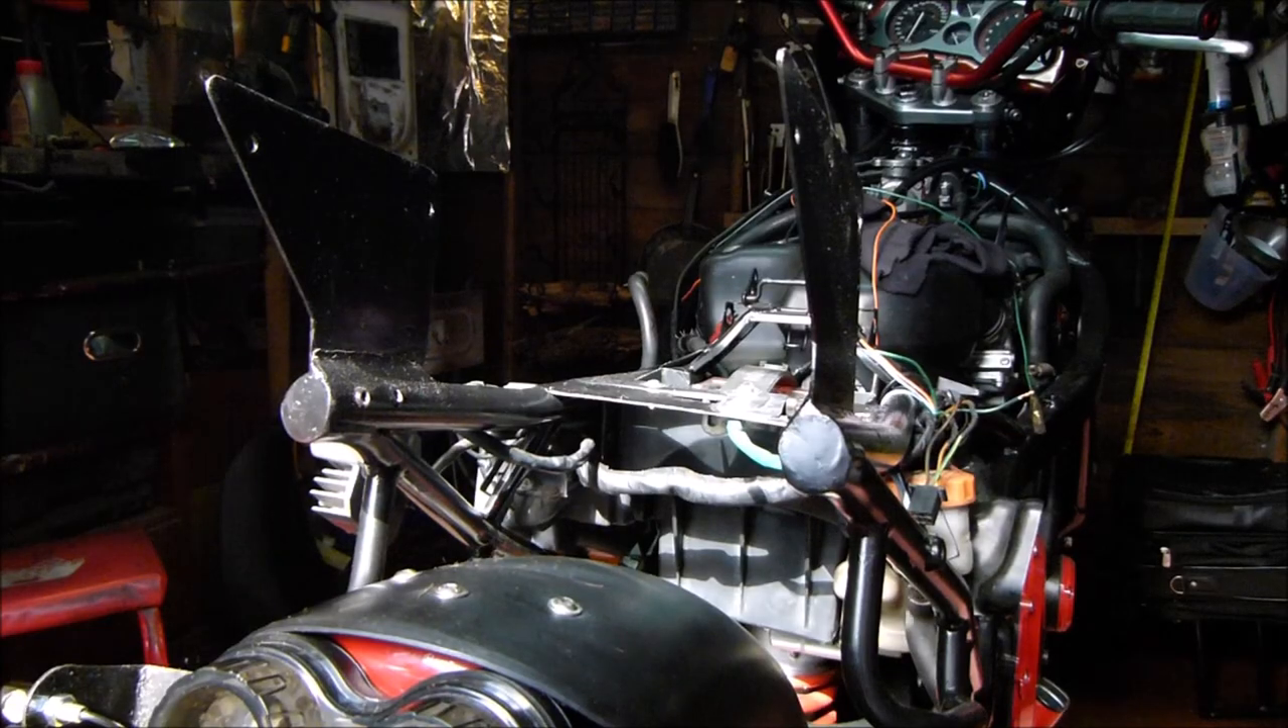Okay so there's the bracket all painted up and fitted.